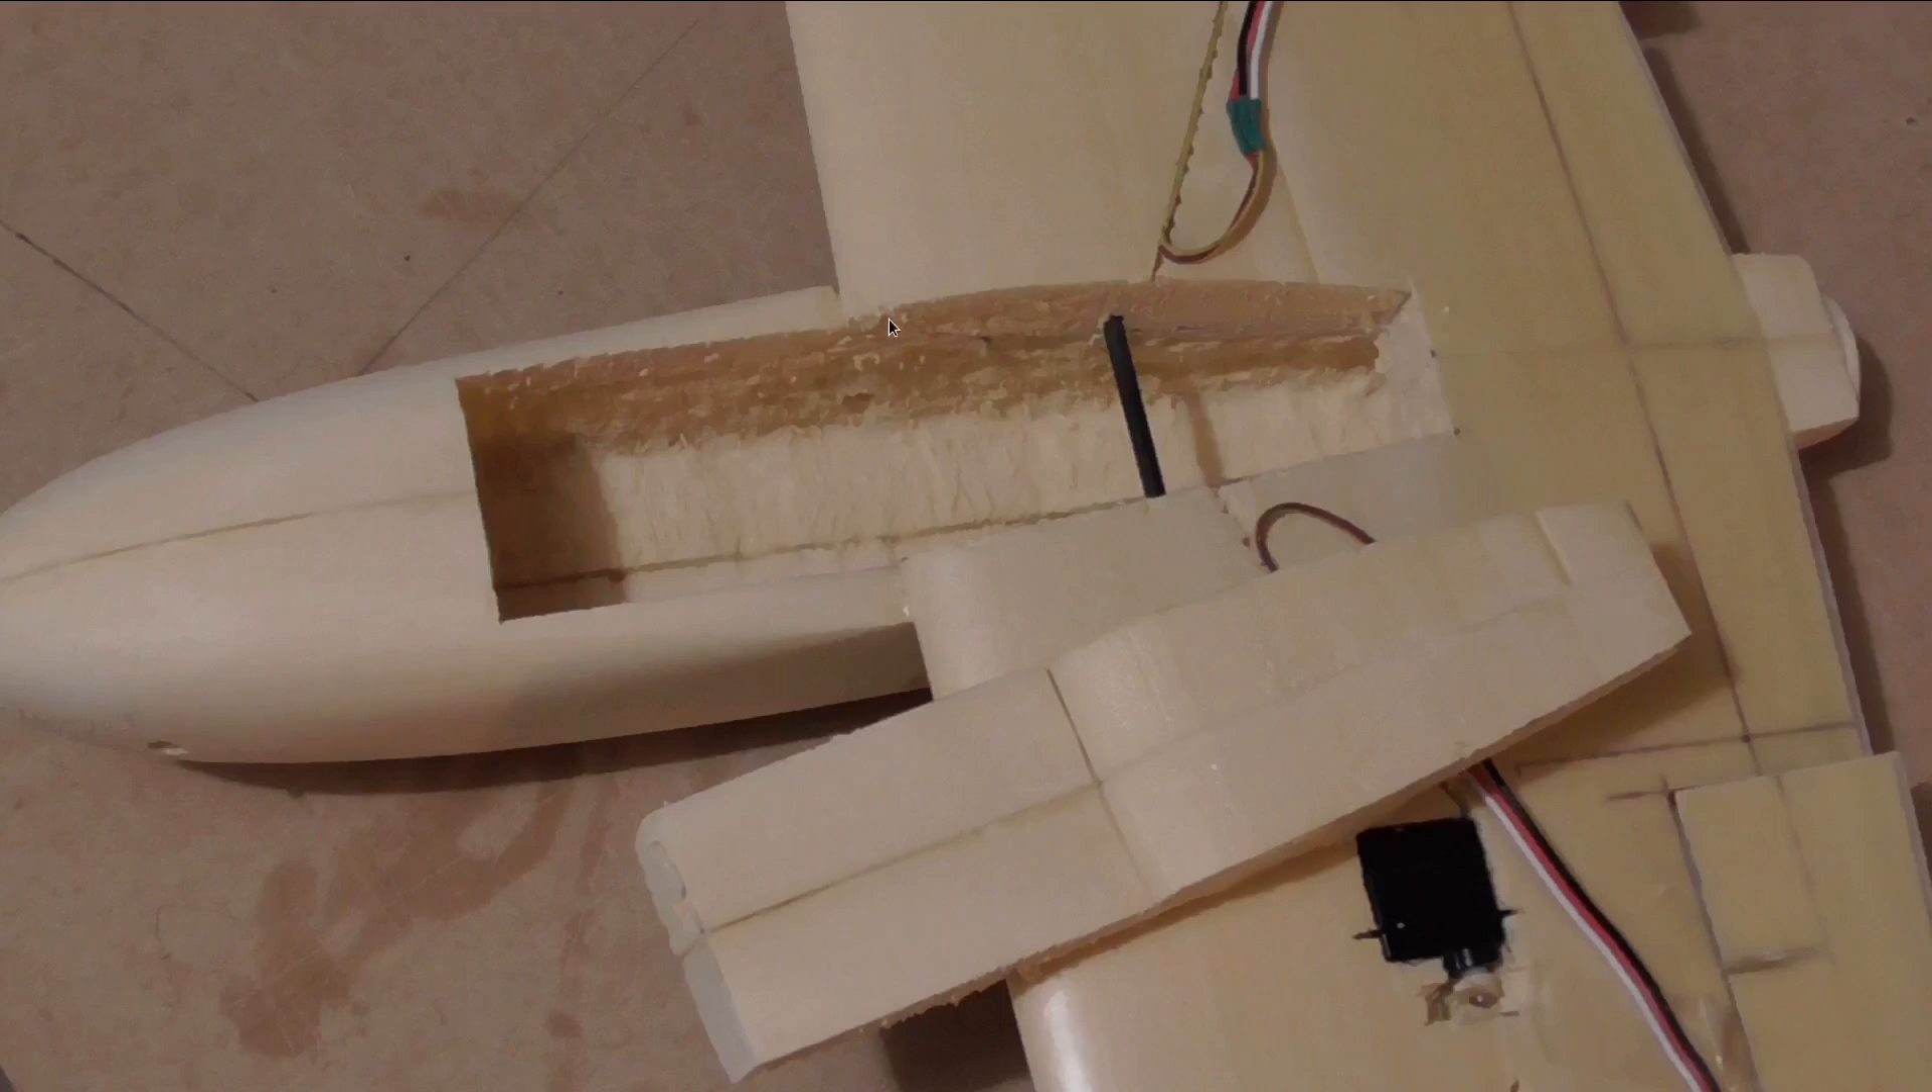And now that the wing and the fuselage were glued together I was able to cut the hatch out in one piece by cutting through the wing and the fuselage together like this.